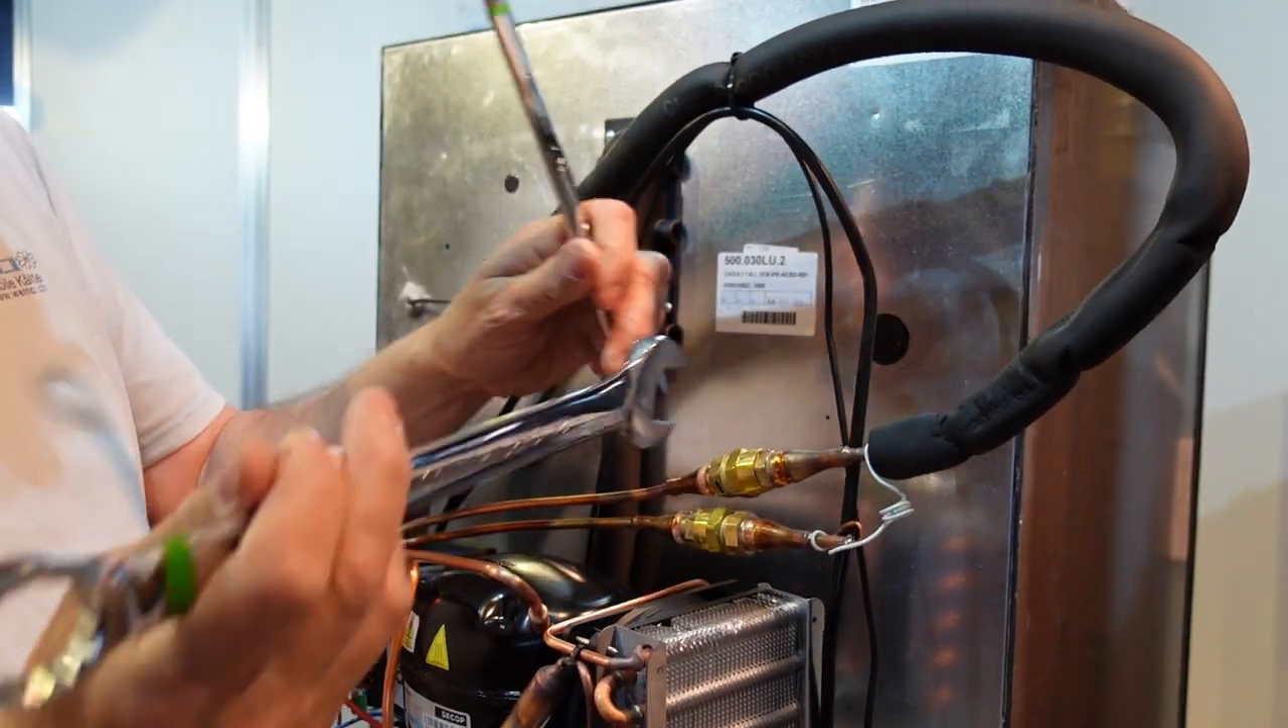Wir haben hier ein paar von diesen Kupplungen an diesem Kühlschrank montiert und hier kann man jetzt das lösen.